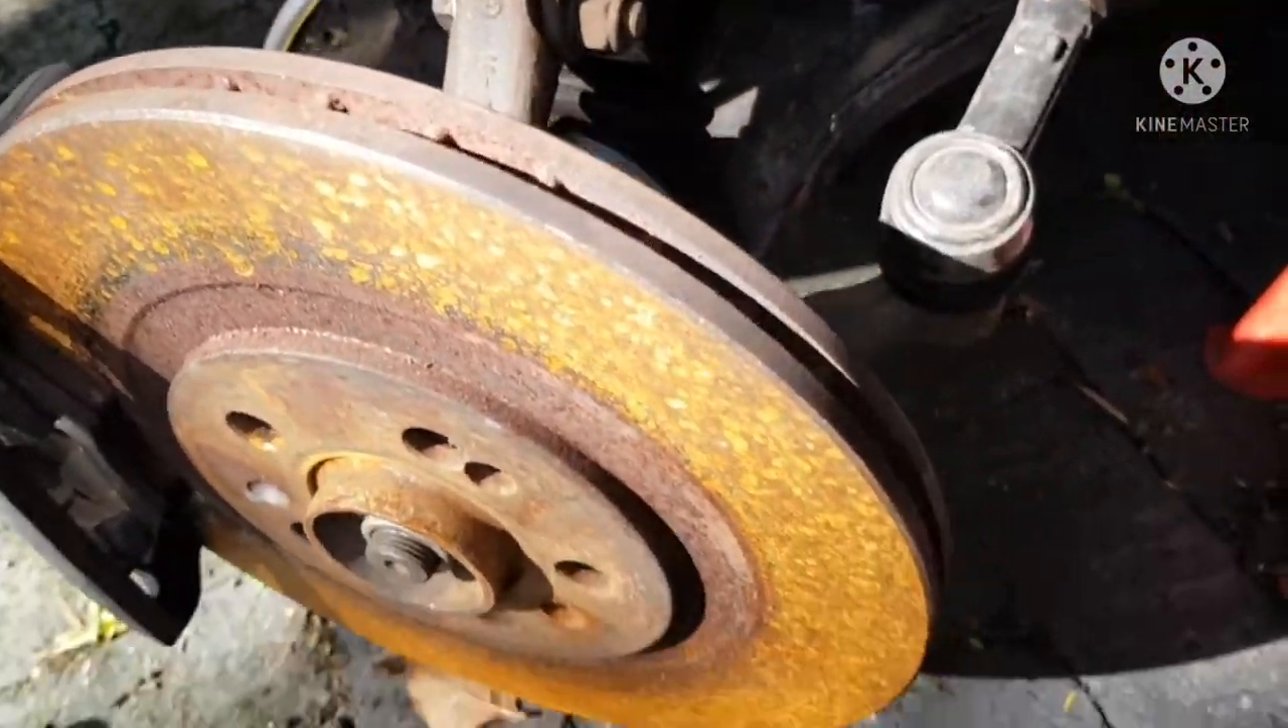Alright guys so wheel is off.